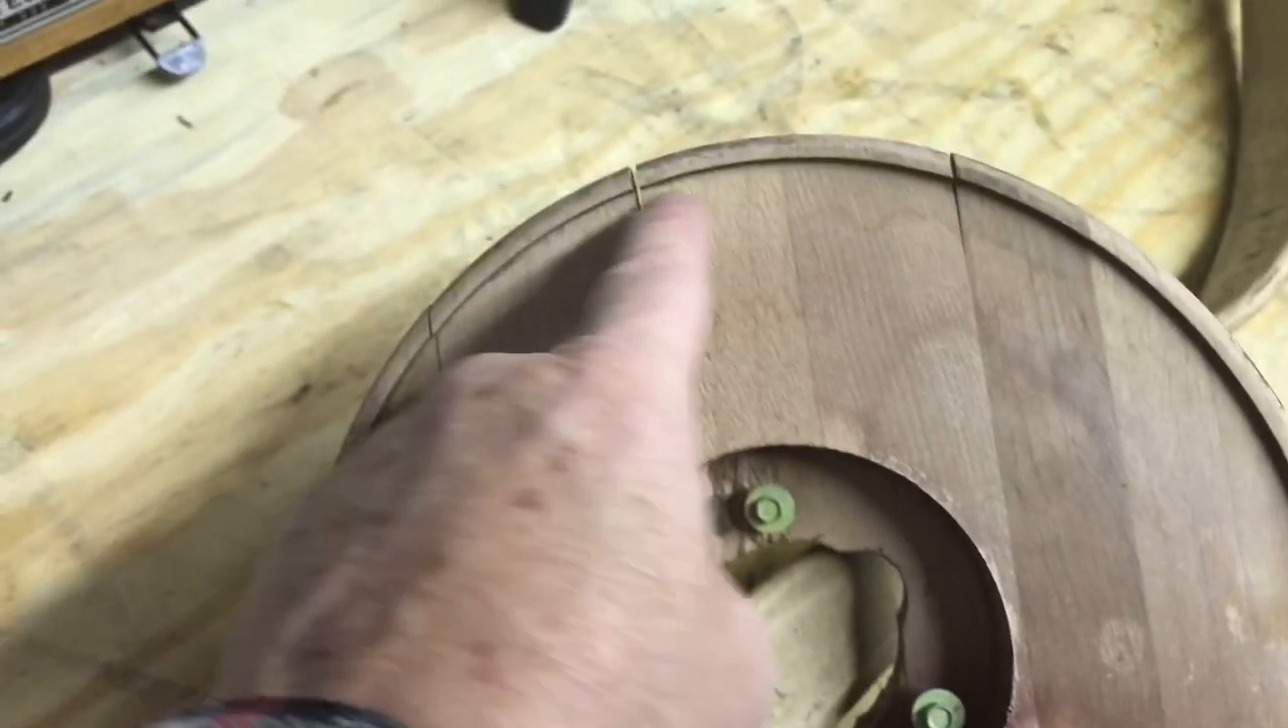As you can see here on the bottom of the base, this is several pieces of wood that's just glued together. And that's where they're separated where the joints are.